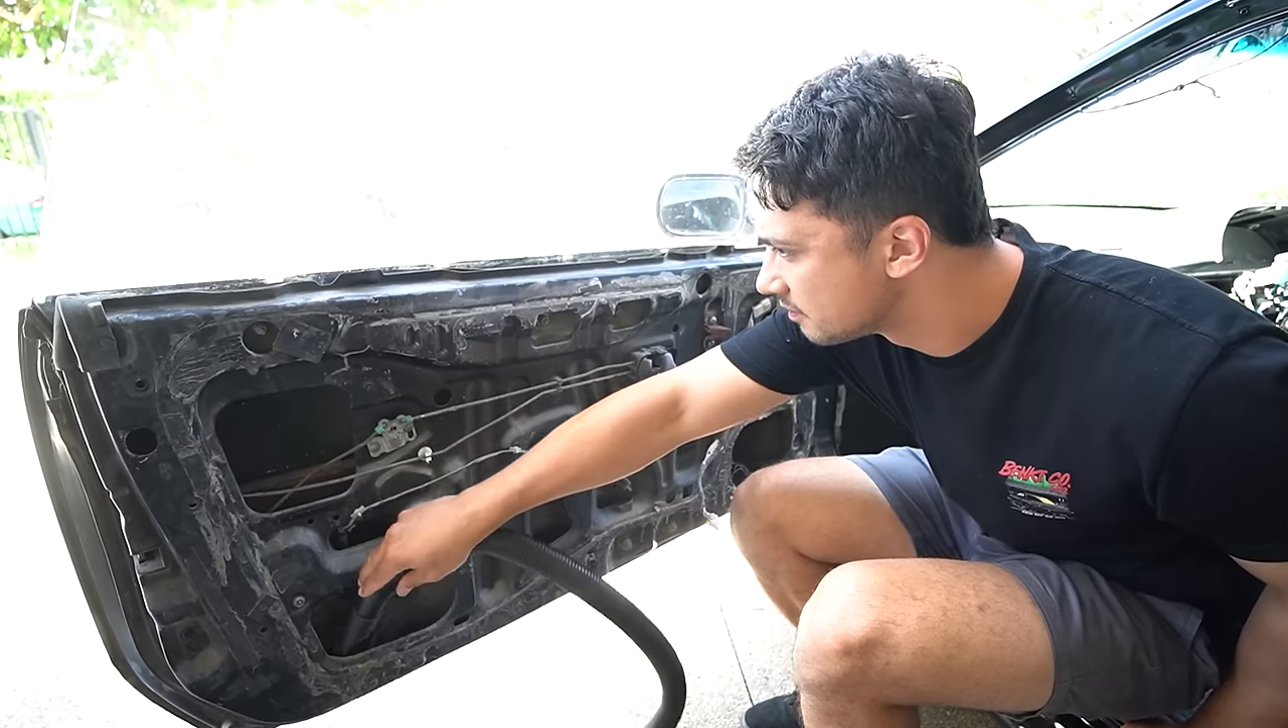Unfortunately we don't have speakers and we don't have the plastic sheet that goes on before the door card.